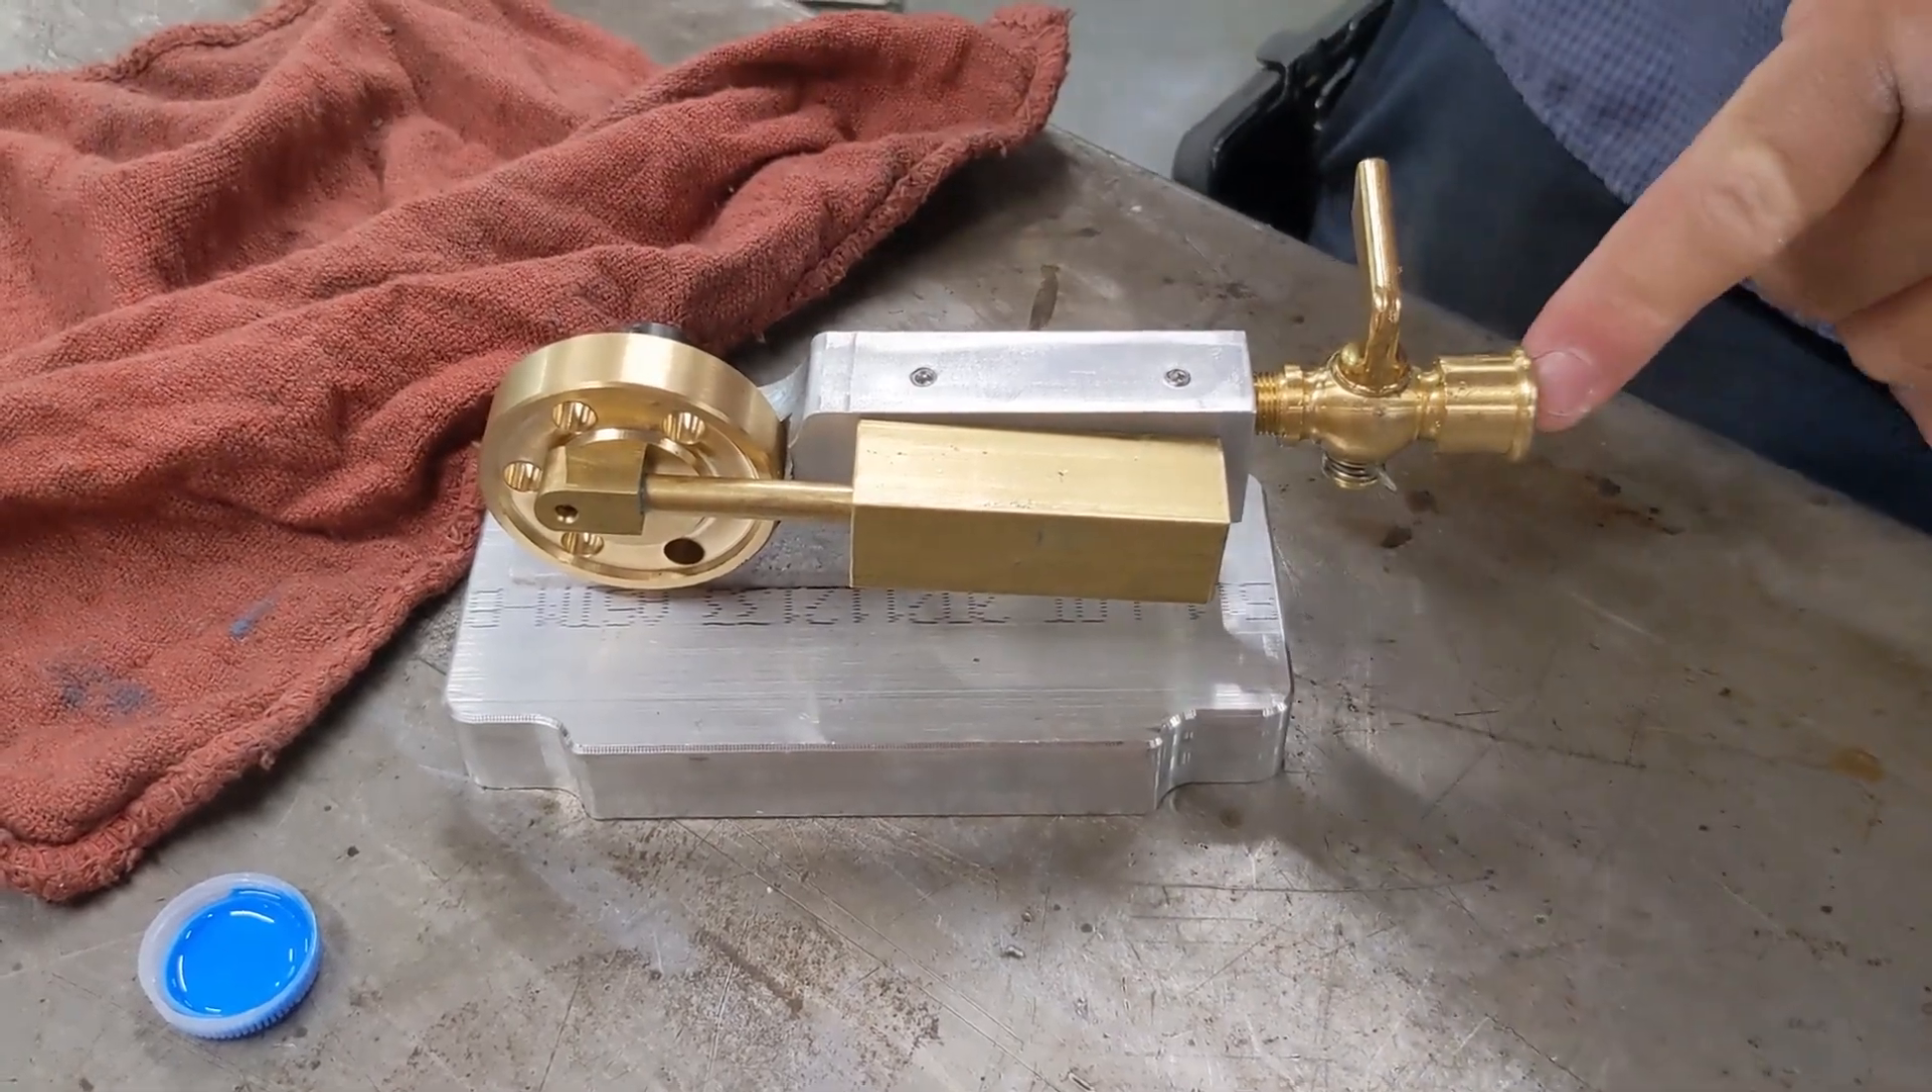Now you have an assembled engine.